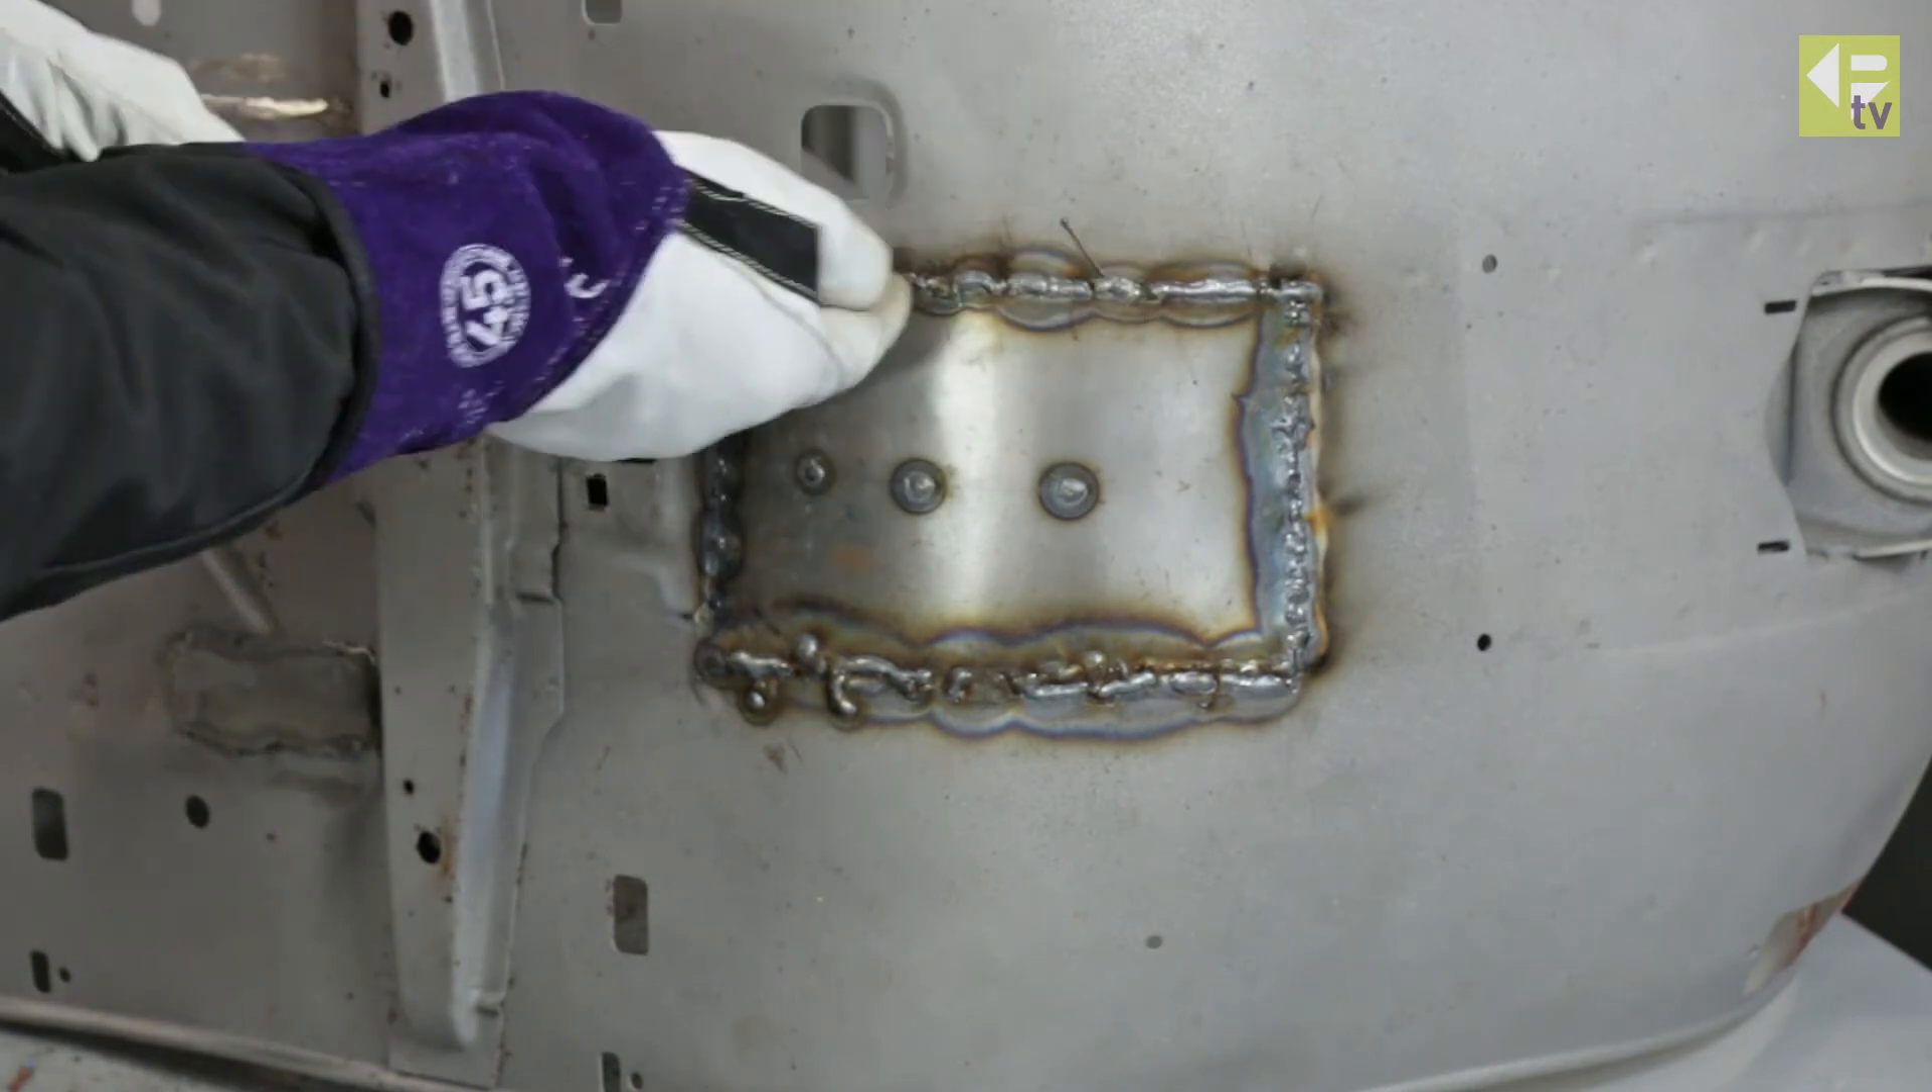So you can see here we've welded this patch in uh with mig uh using a stitch welding process.